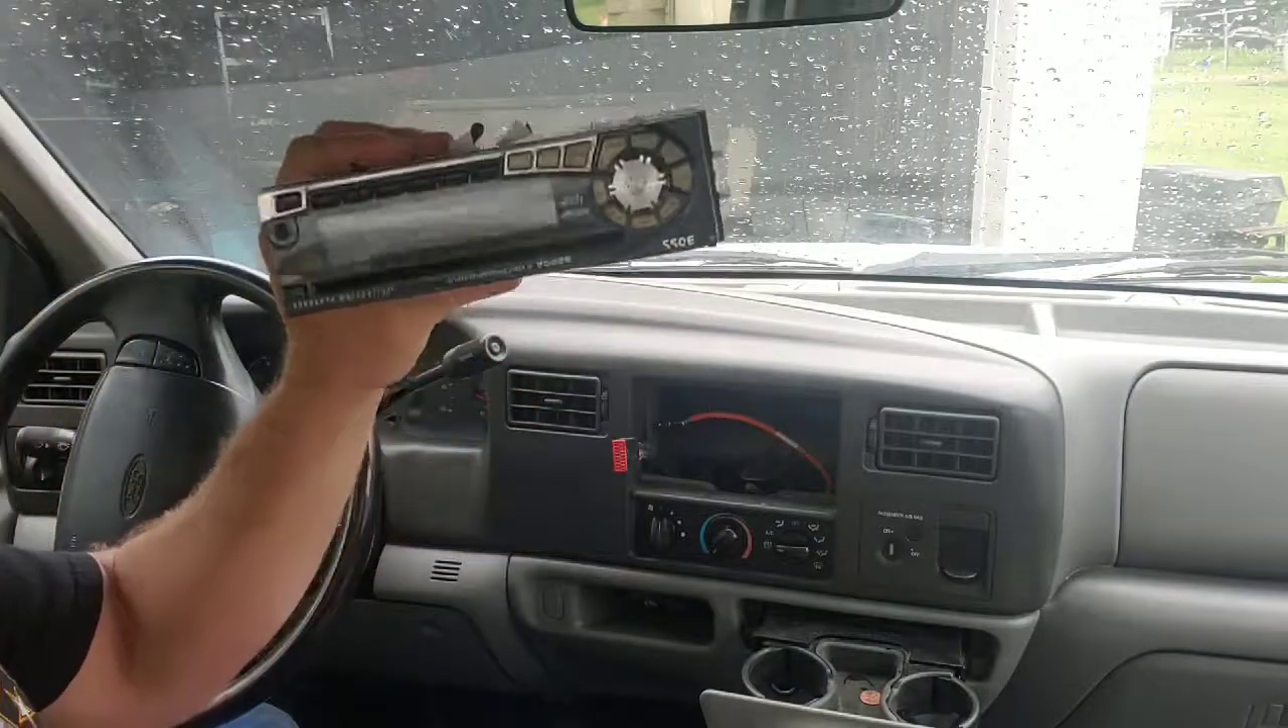Okay after a little prodding we got the stereo out.